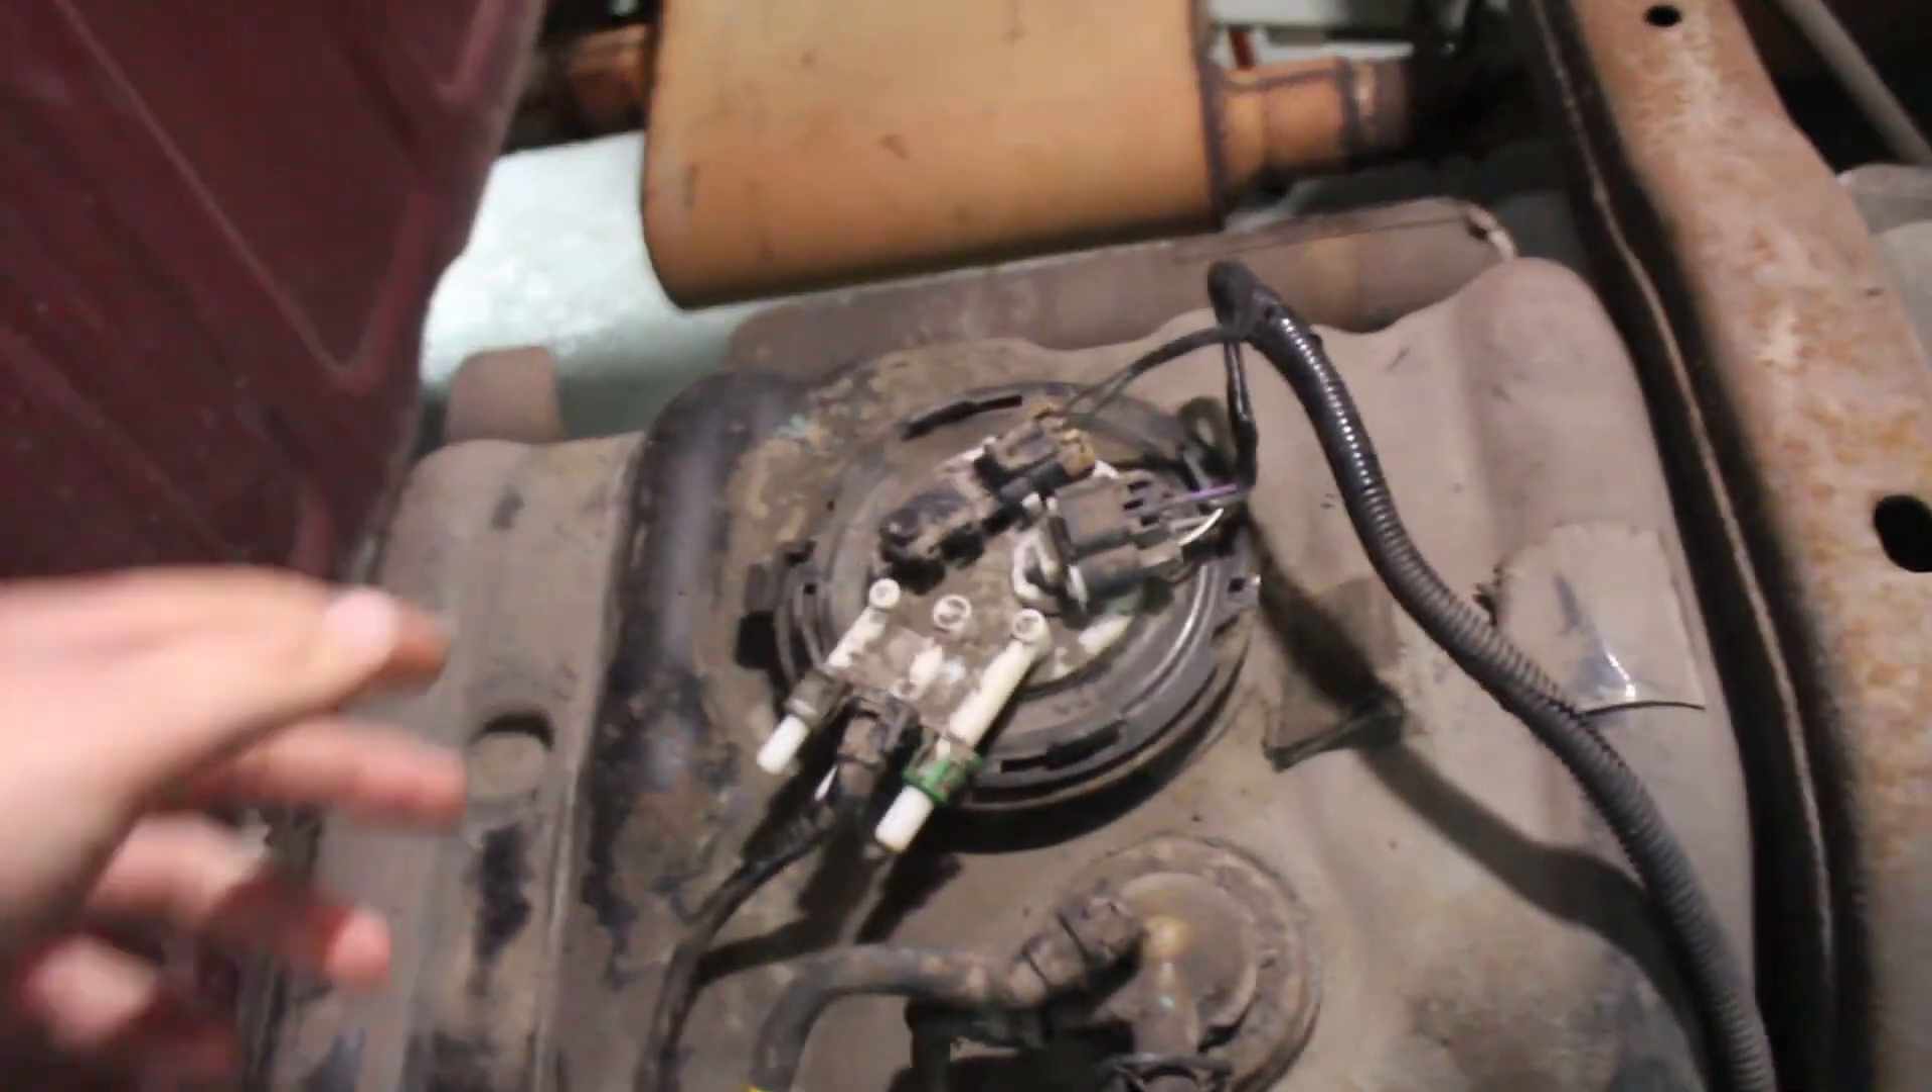All right guys we got the pump in along with the sensors connected.